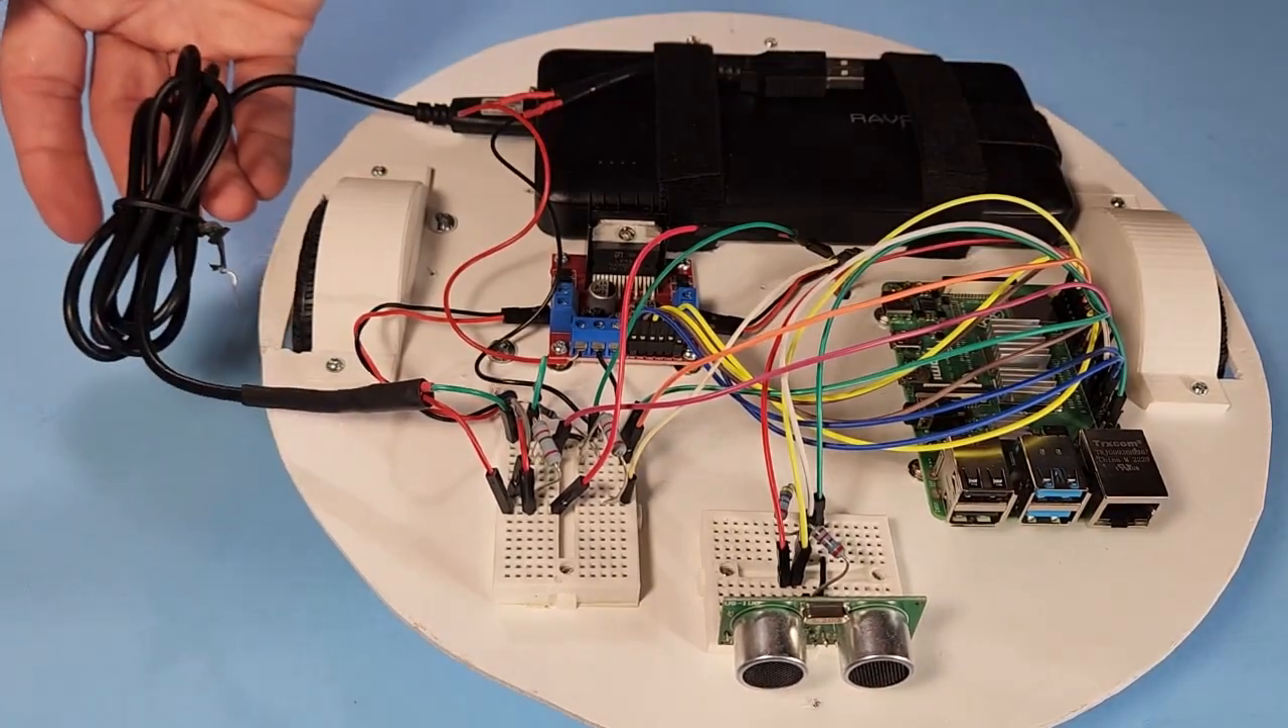But if I plug it into the breadboard, and into the battery, you can see it's much too long.